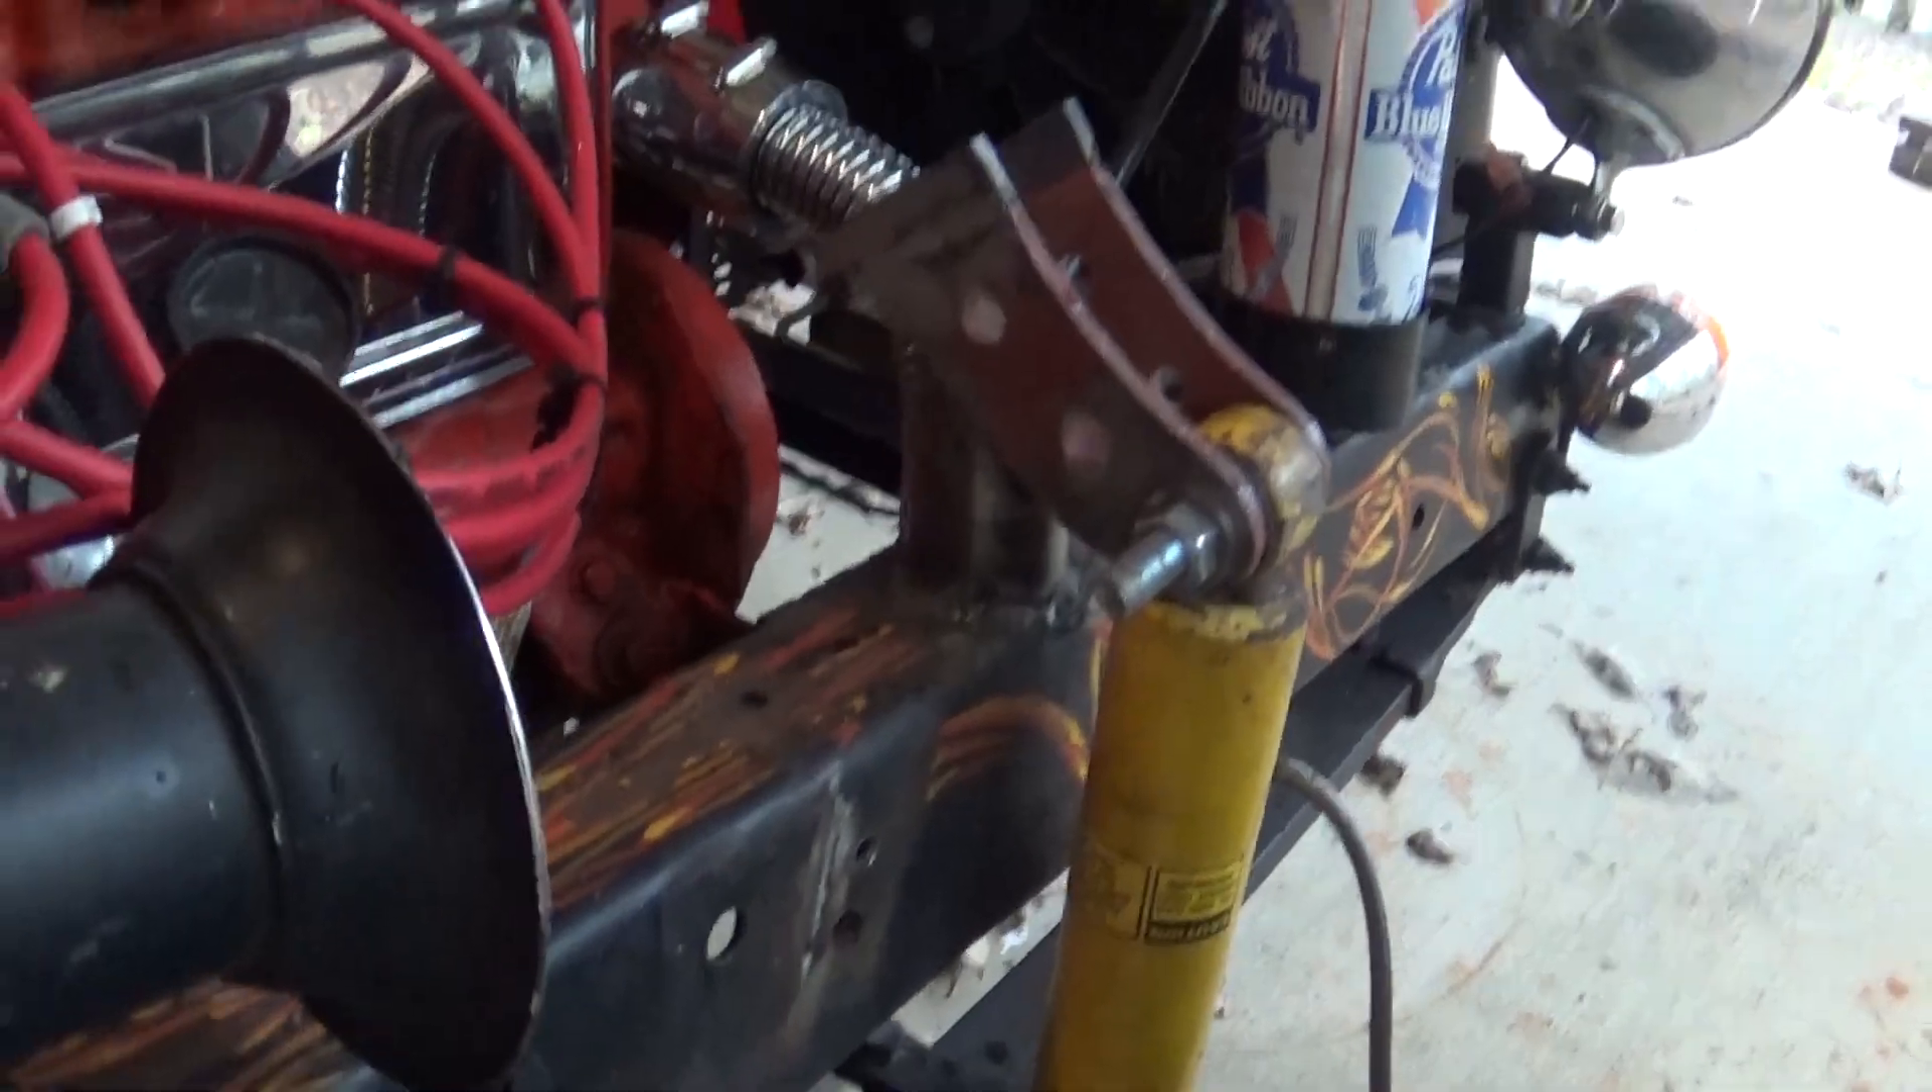So yeah, I want to show you guys the shock mounts. They're pretty much in now.